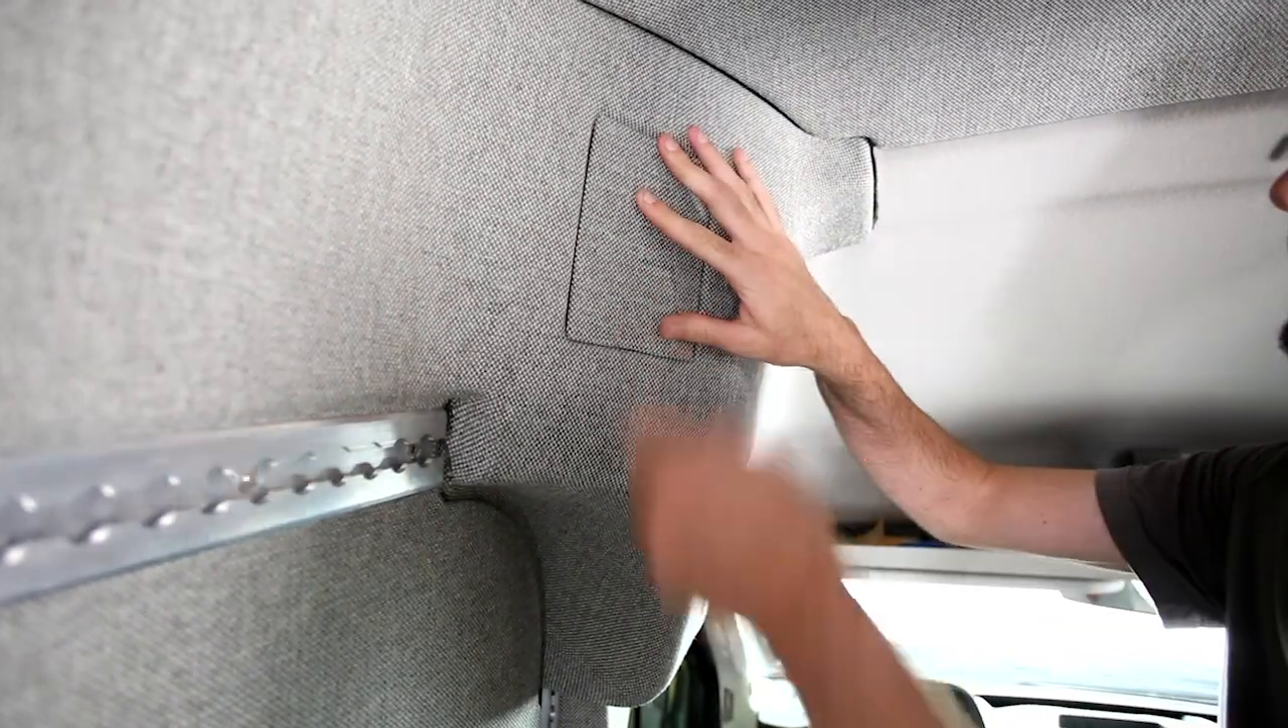We're going to put our fuse box cover on. And it just fits up into this little void.